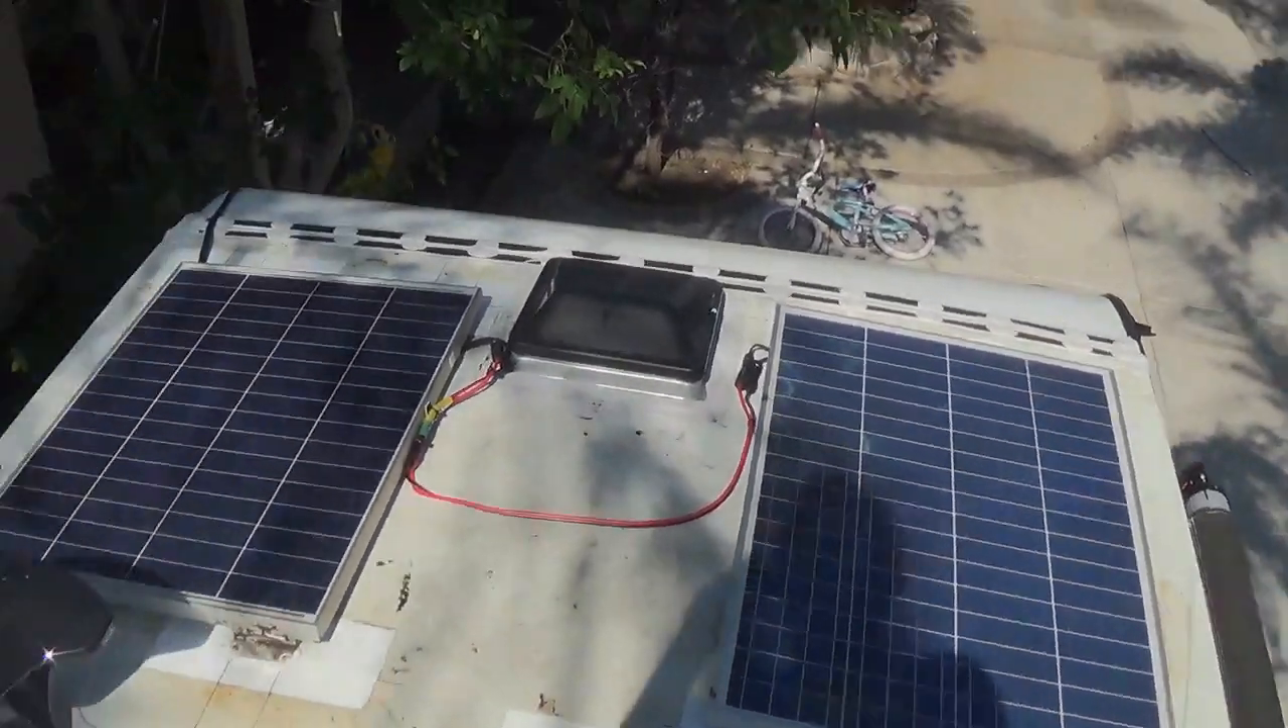Up on top, I got both panels installed.